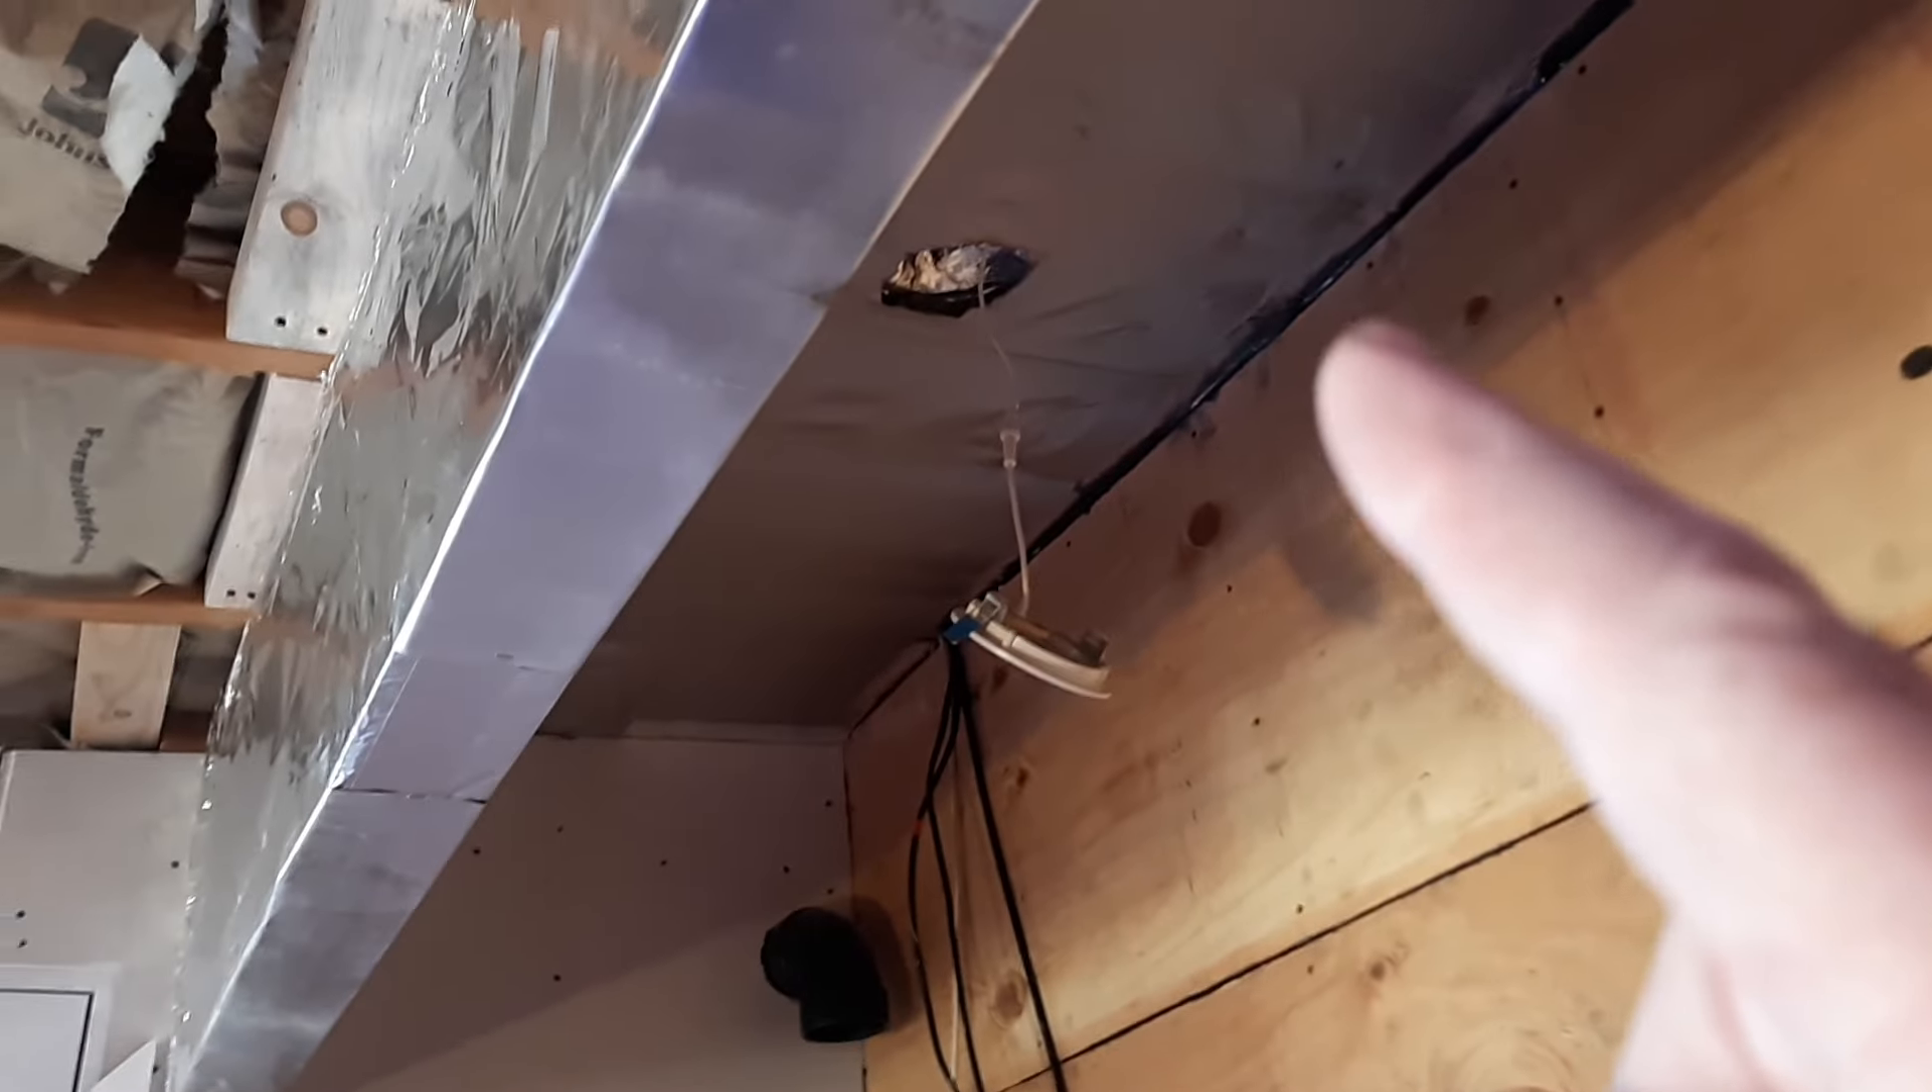You can see the light will be up in the ceiling. It's just hanging down for now because we've got to put the drywall up.